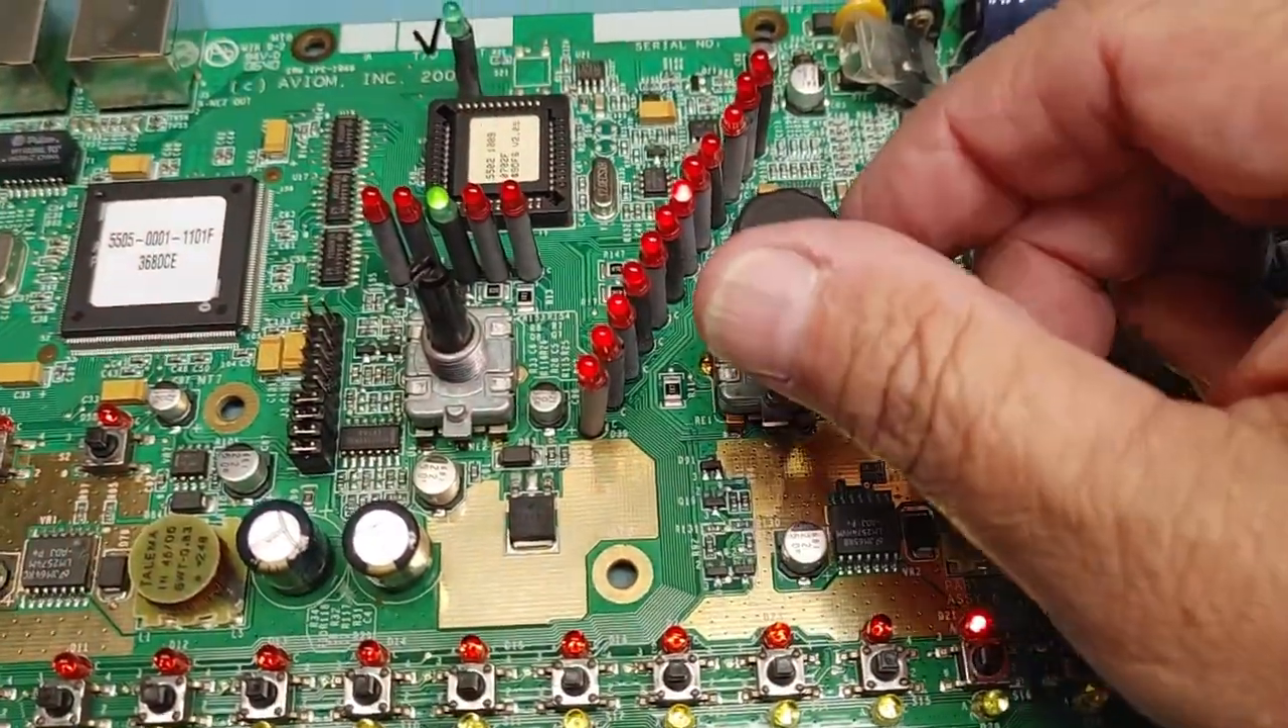So, it's all done. I got the new rotary controller in there.